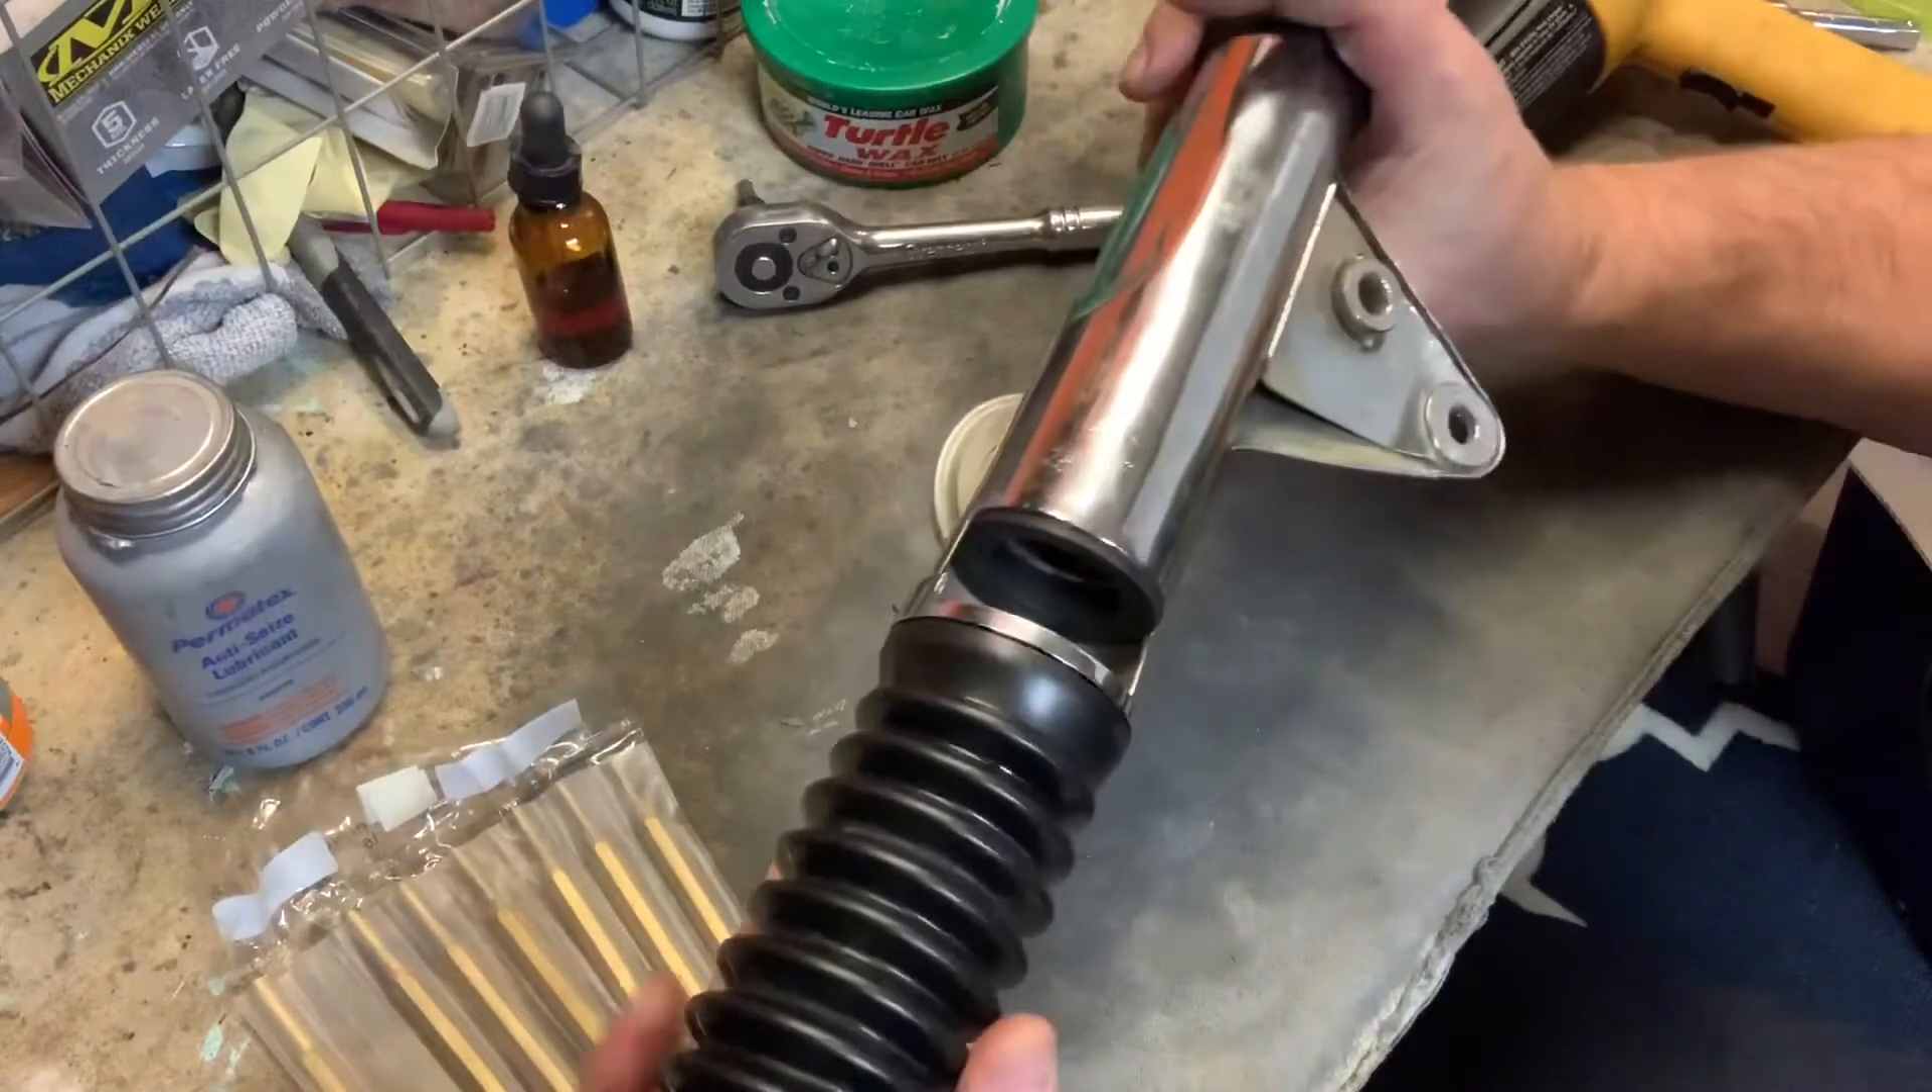We've got our top seal here. And we've got our boot attached right here.